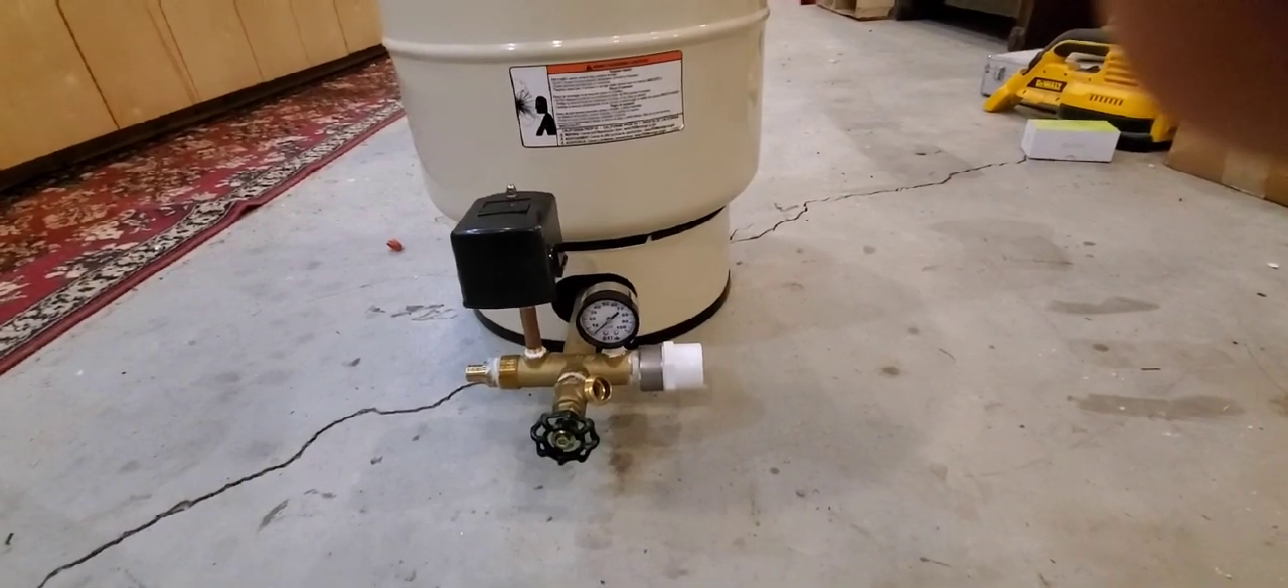Just like that you have replaced your bladder tanks control tee.